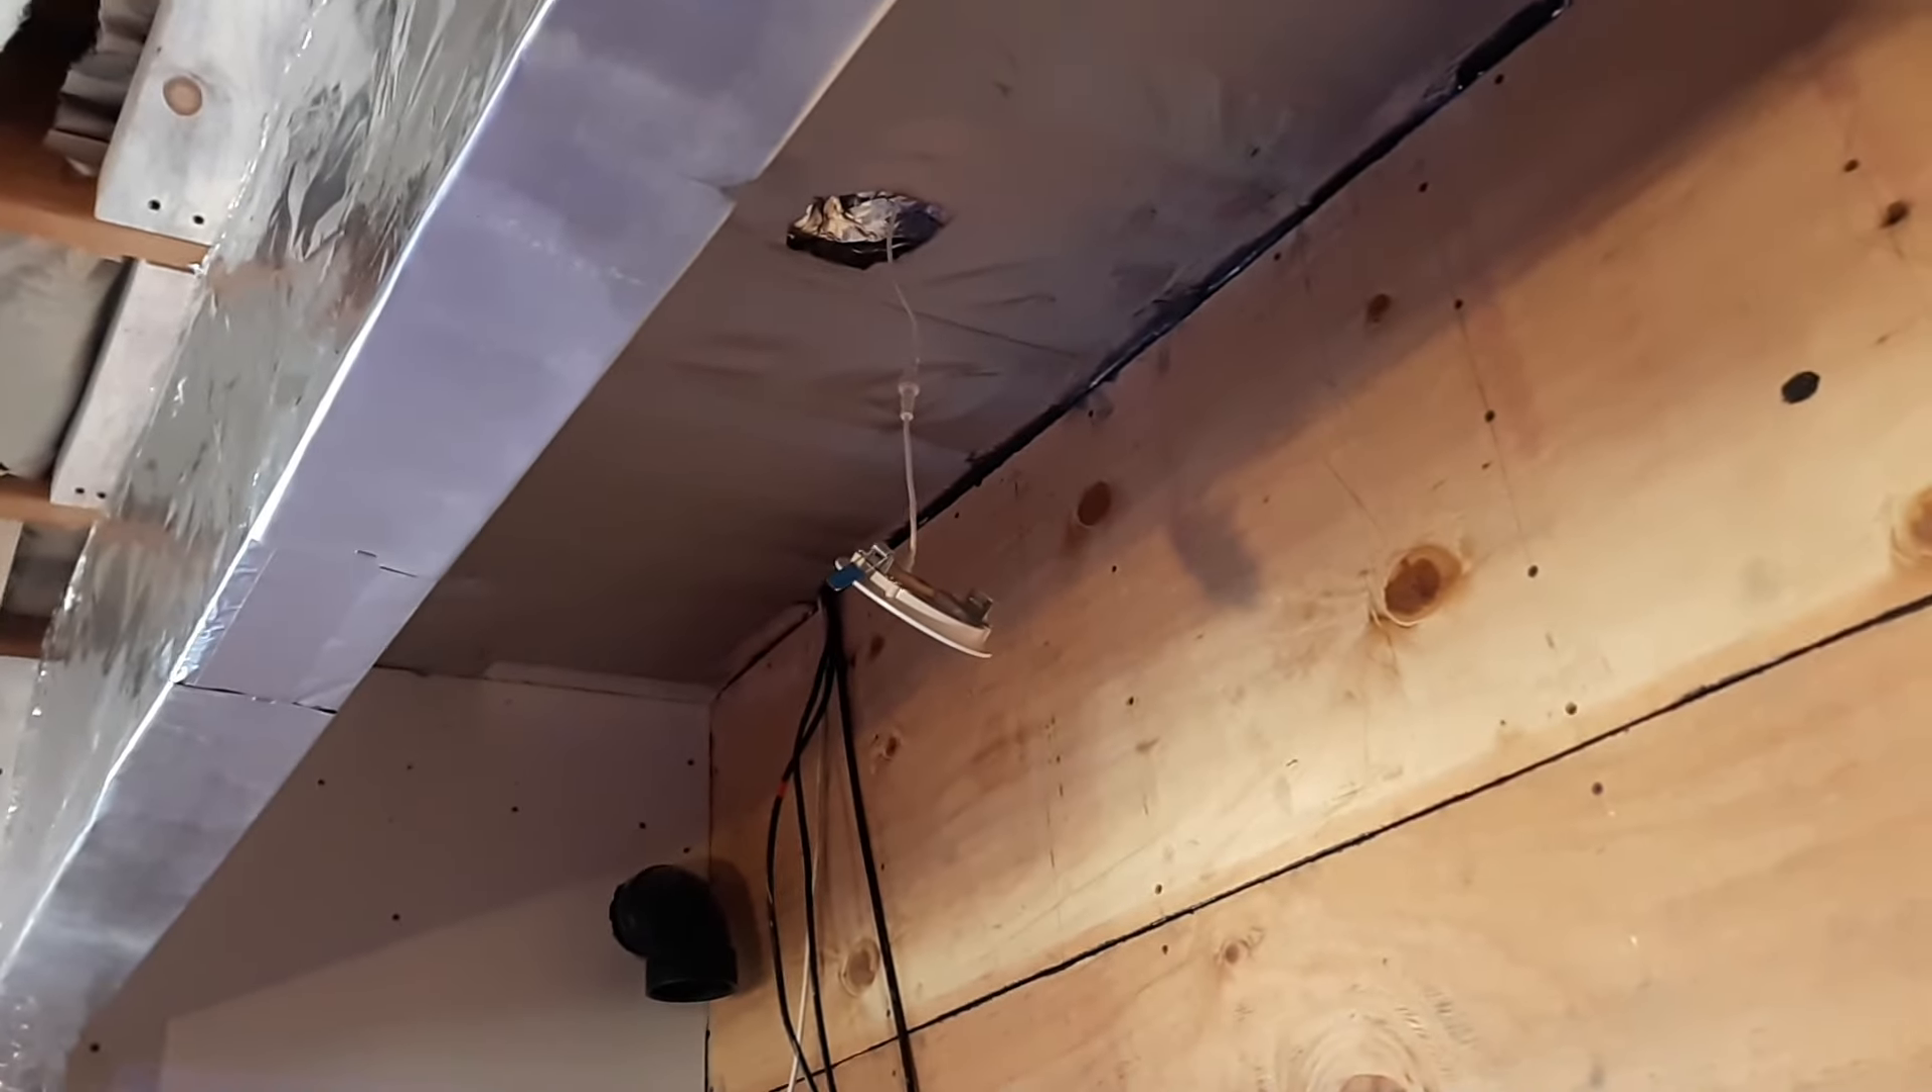You can see the light will be up in the ceiling. It's just hanging down for now because we've got to put the drywall up.